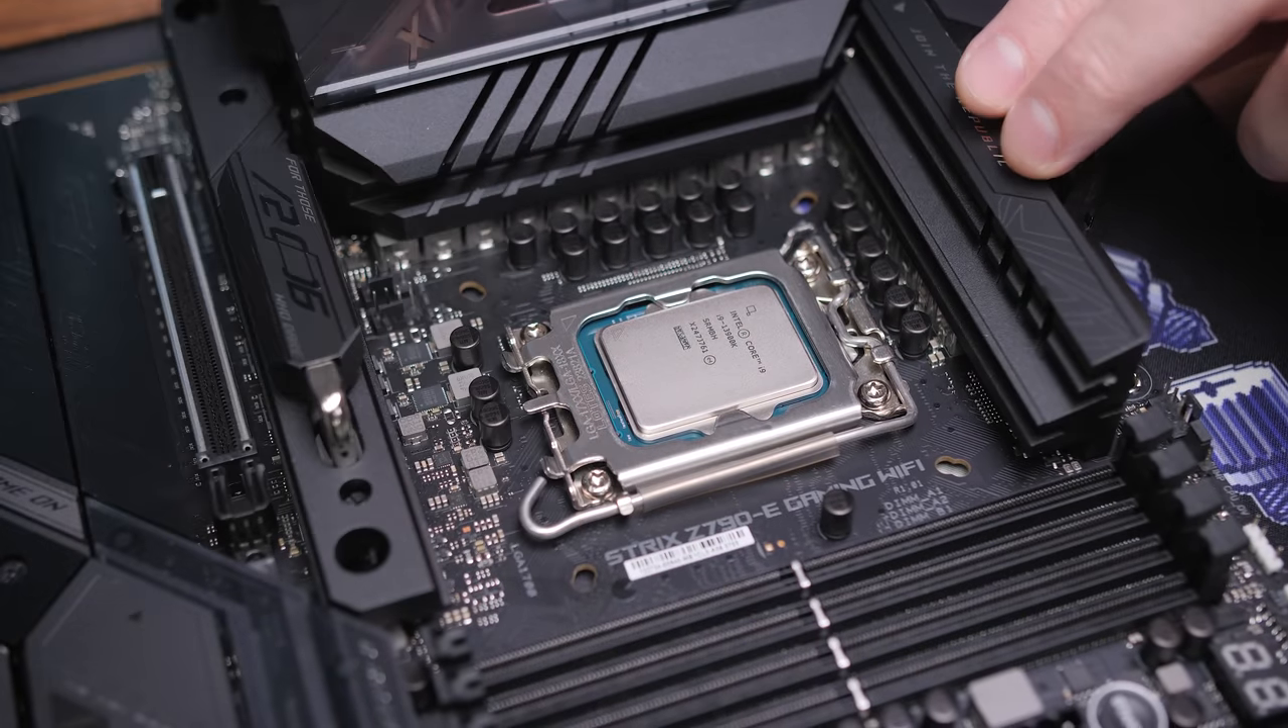So right now we're working on motherboard setup, motherboard preparation, and I've already gone ahead and installed our 13900K.